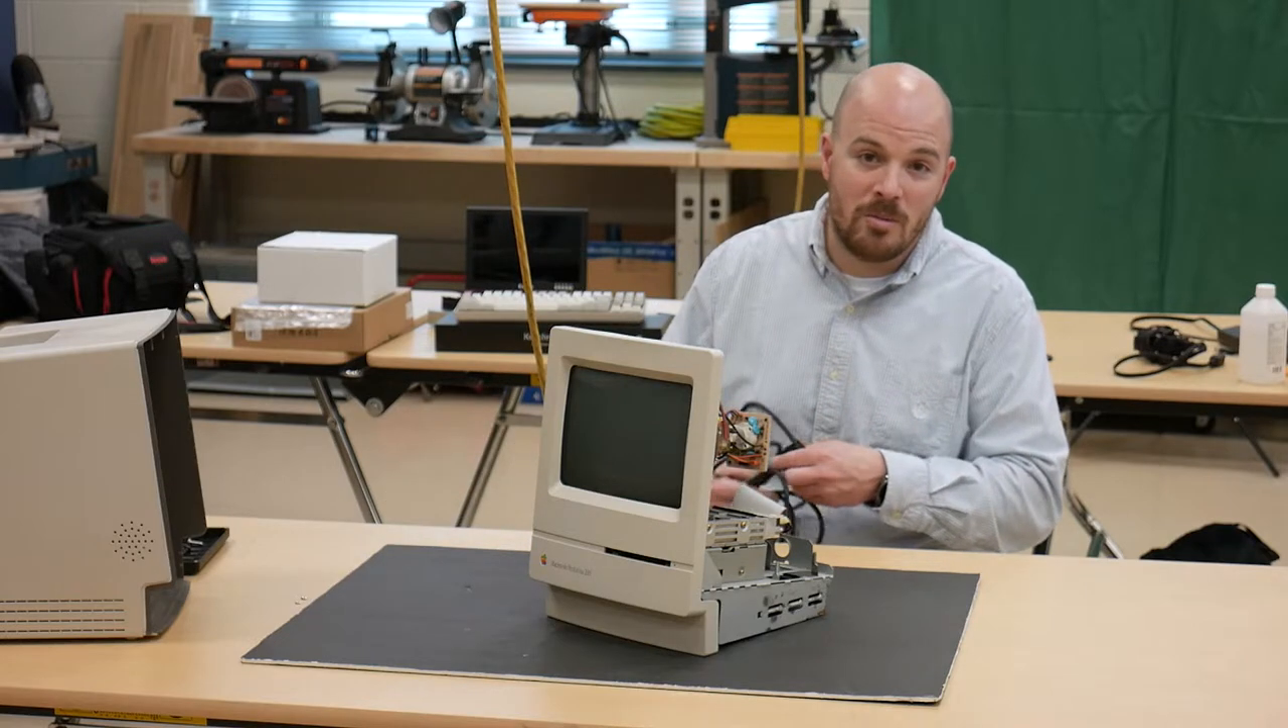I didn't put the exterior case back together because I didn't think it was necessary.